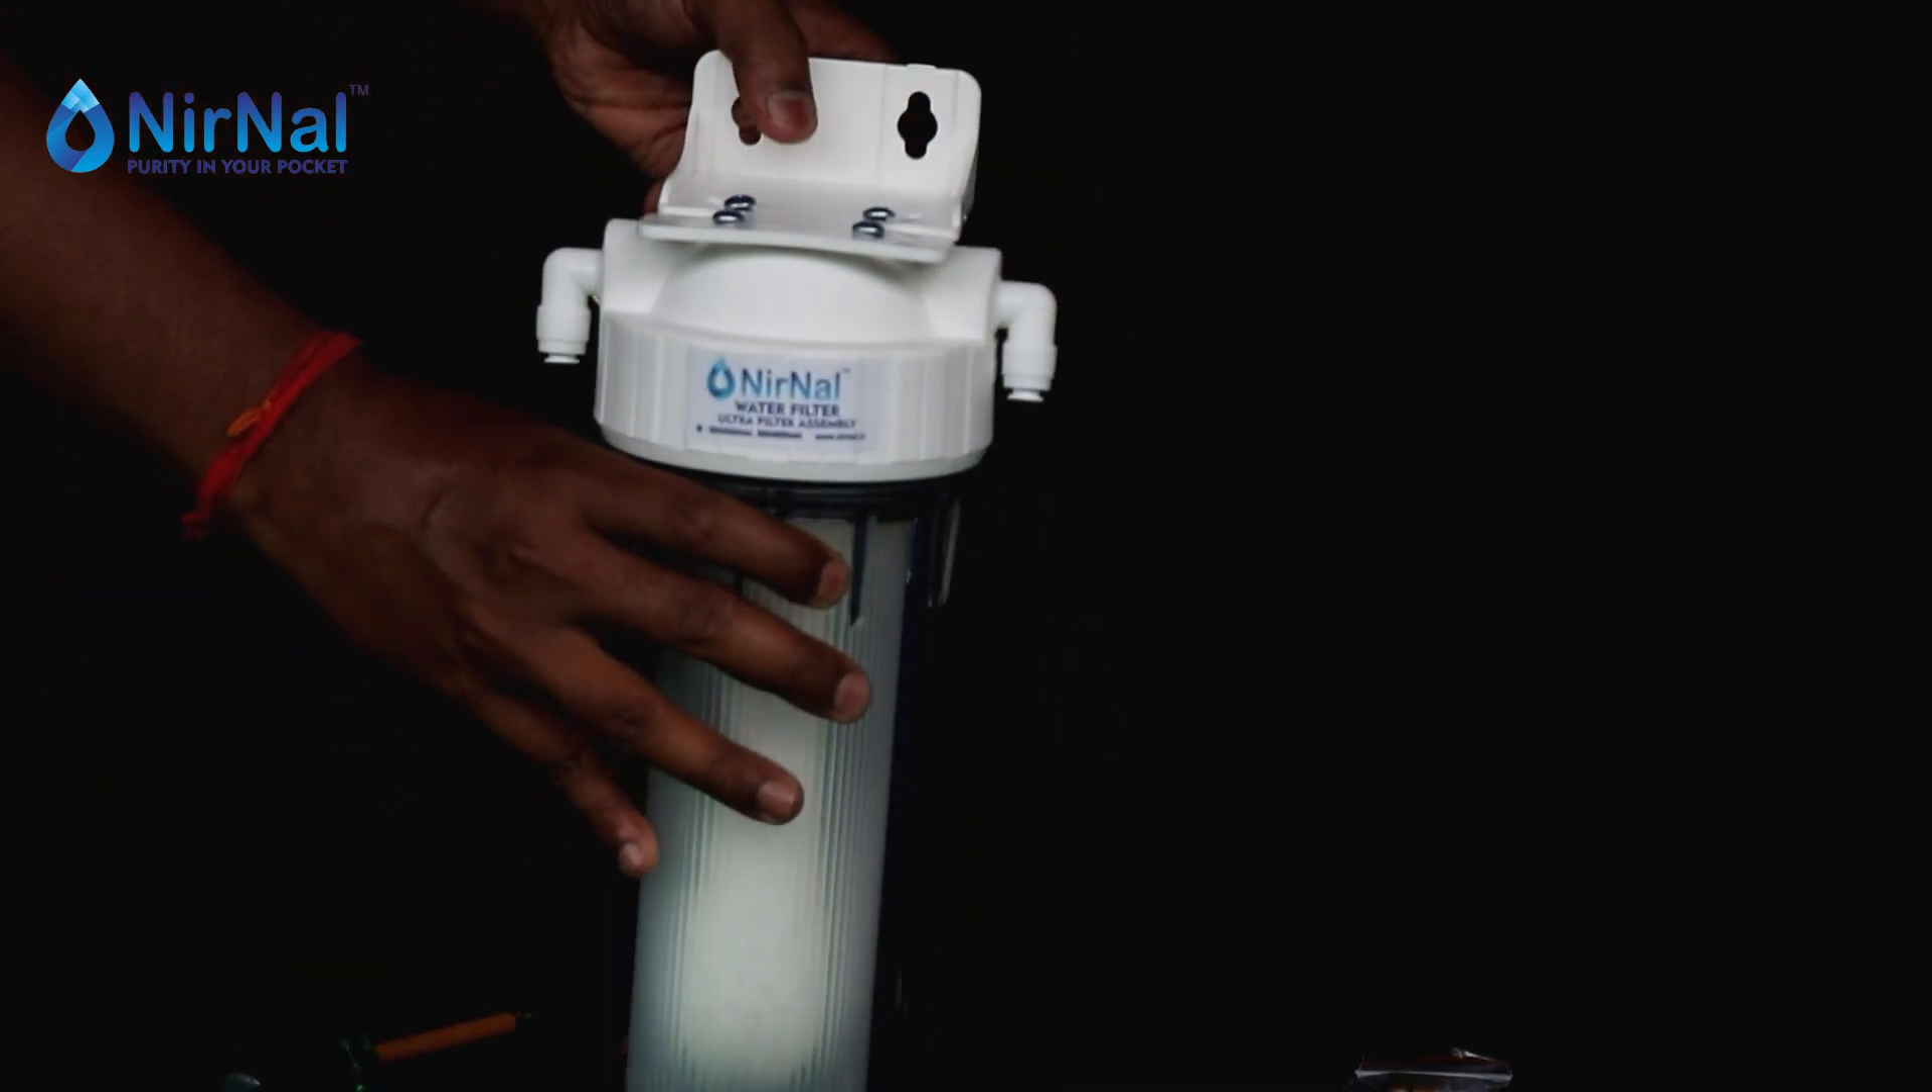So, this is how it looks after attaching the mounting clamp.